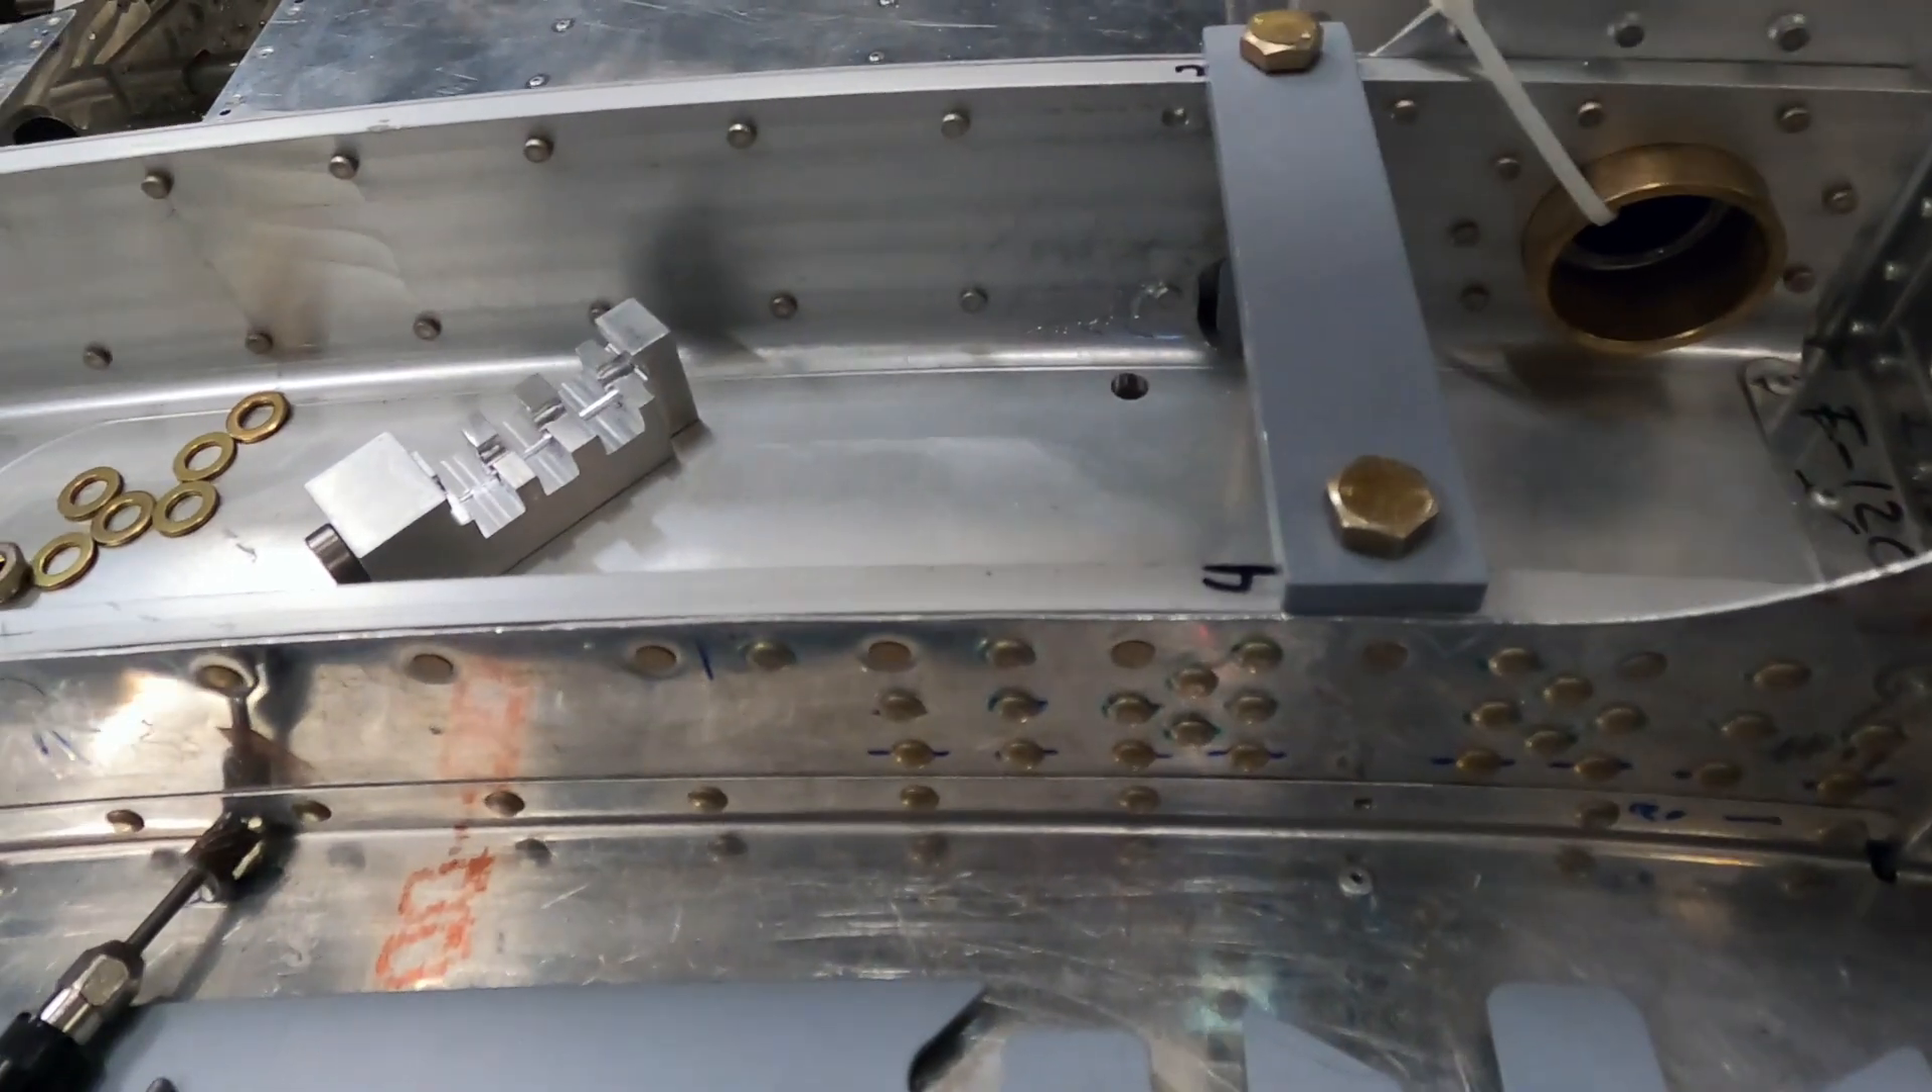And, uh, the end result was a, uh, really good fit. So, the, uh, the bolts and the support plate on top, um, fit right in.